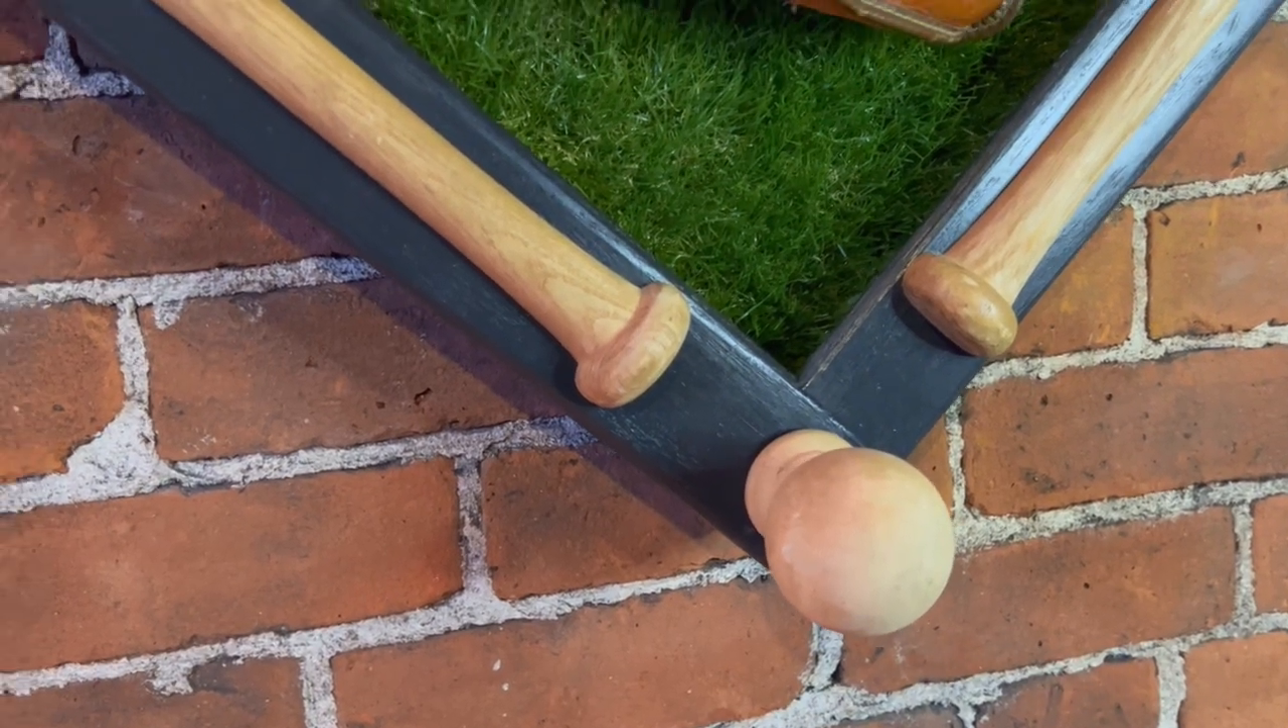So here's our finial and our baseball bat all mounted.